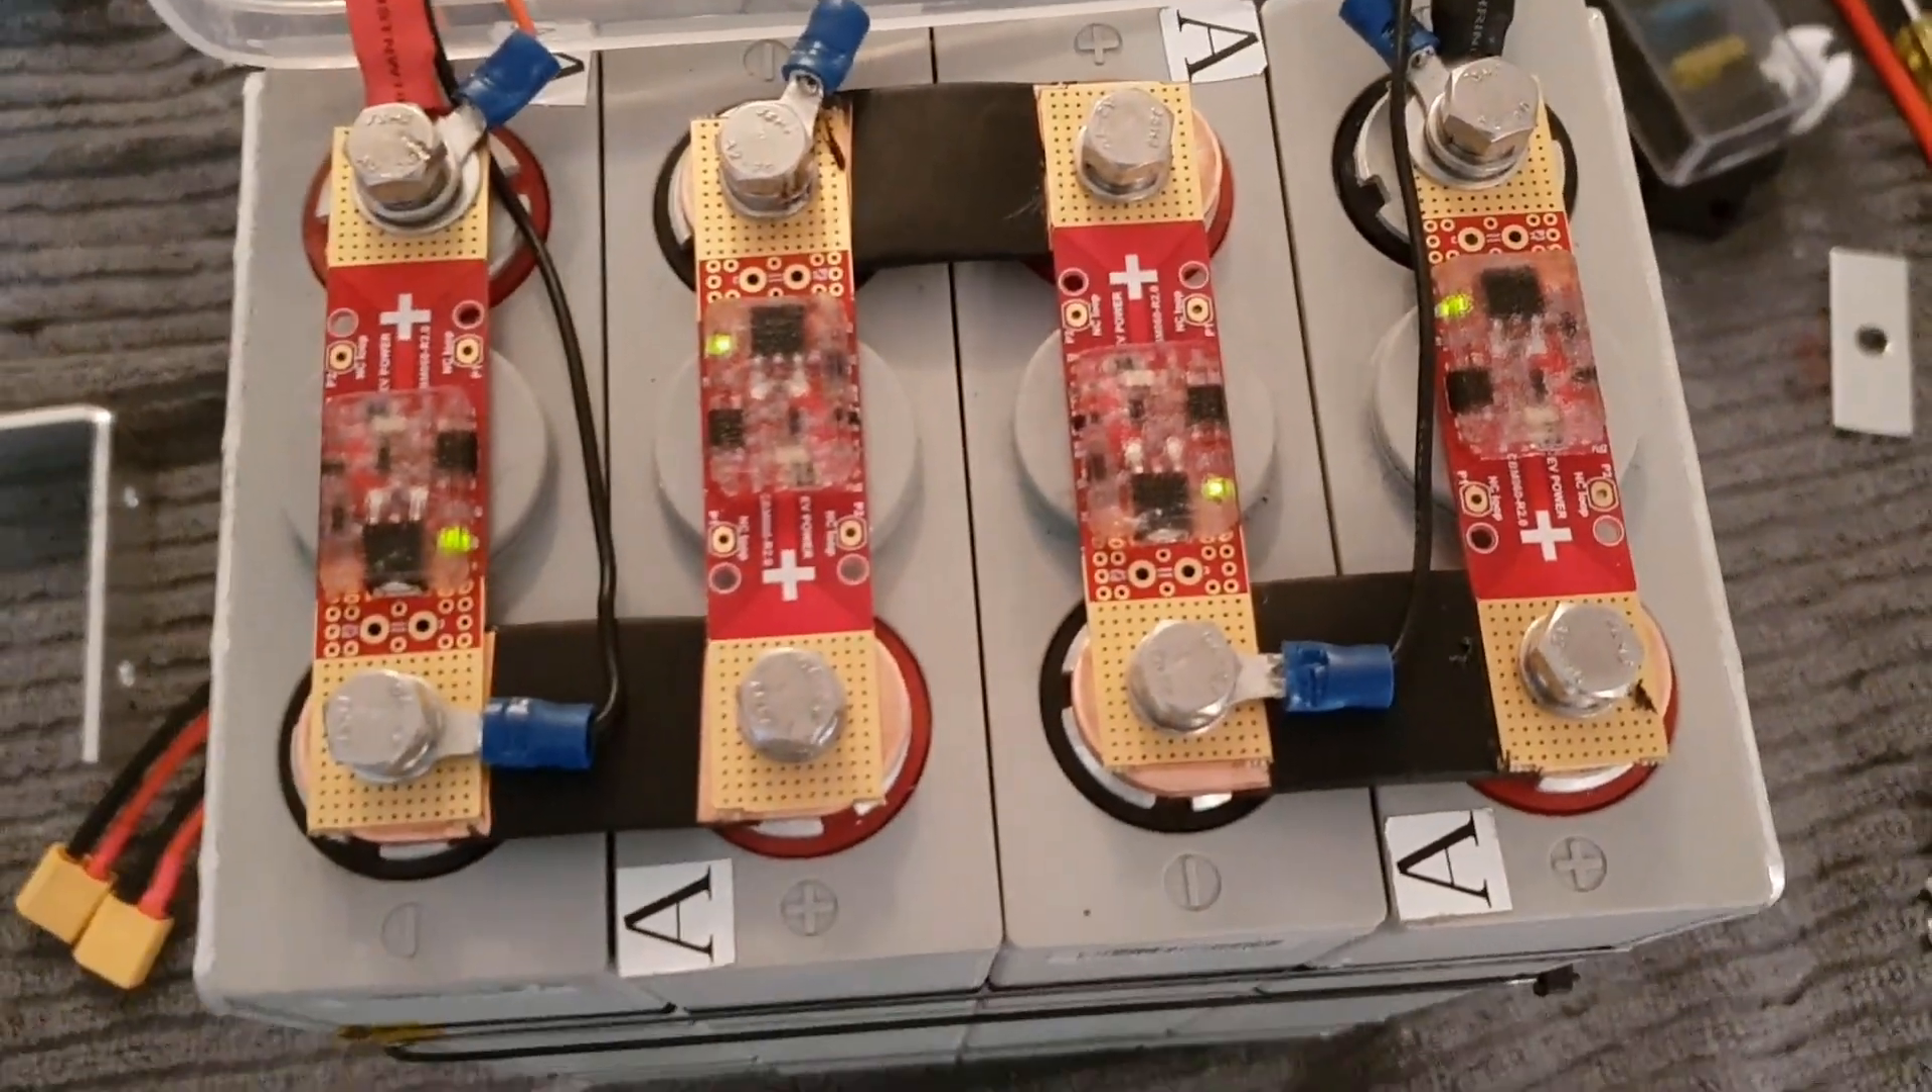I've got the cell modules all all fixed in place now.